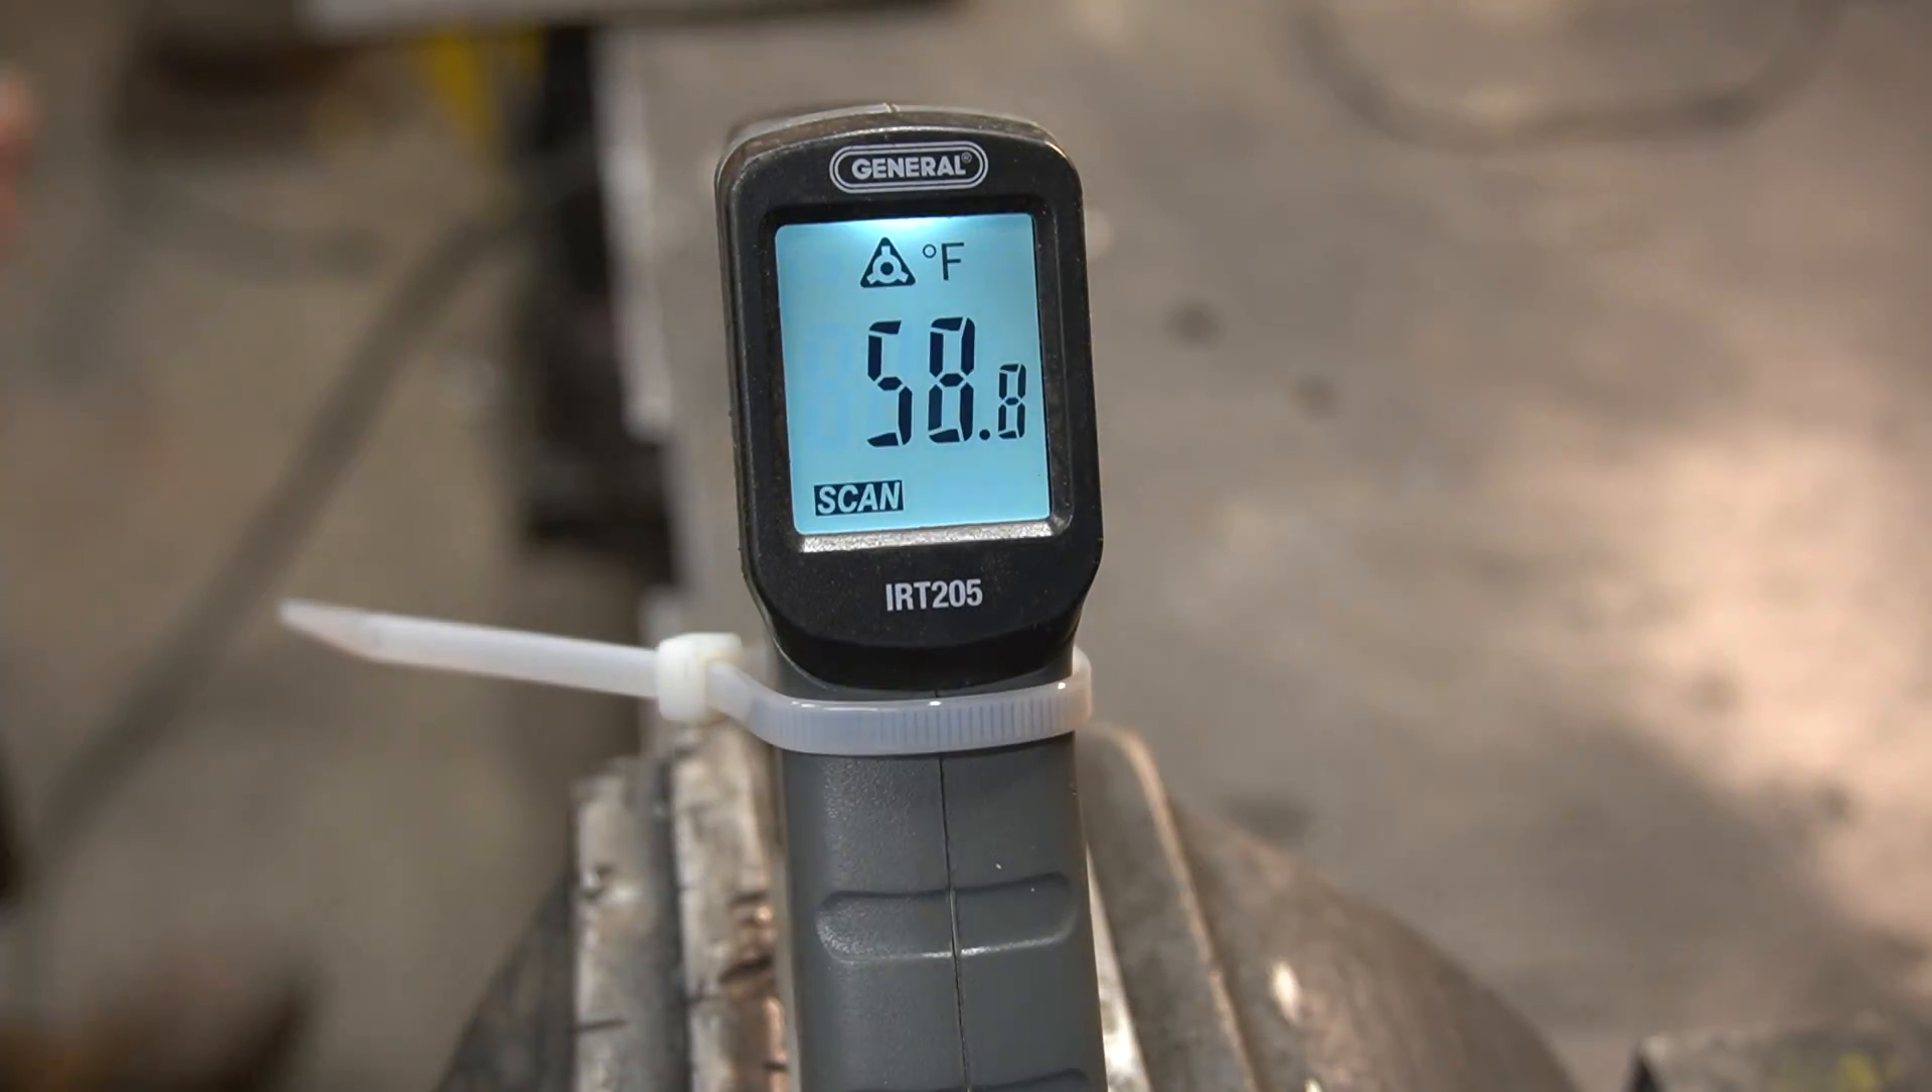I've zip tied the trigger on.